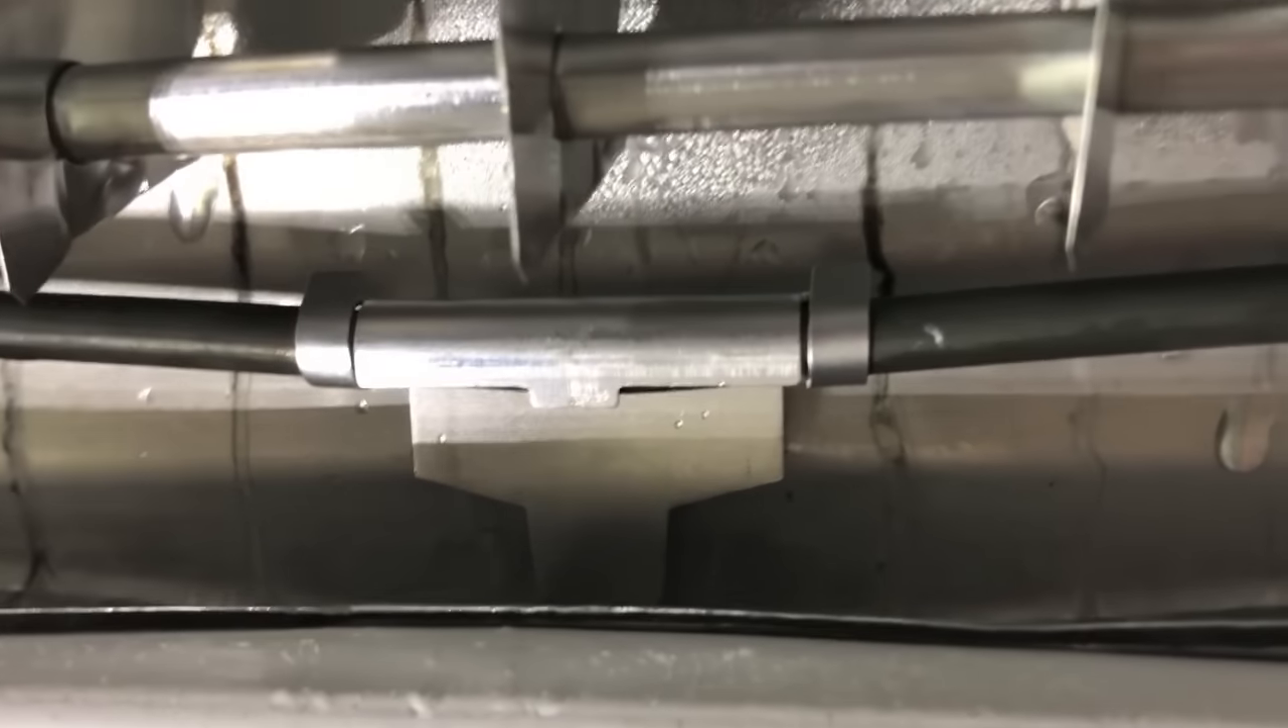Now I've got the little tabs on the side wrapped around the heating element.